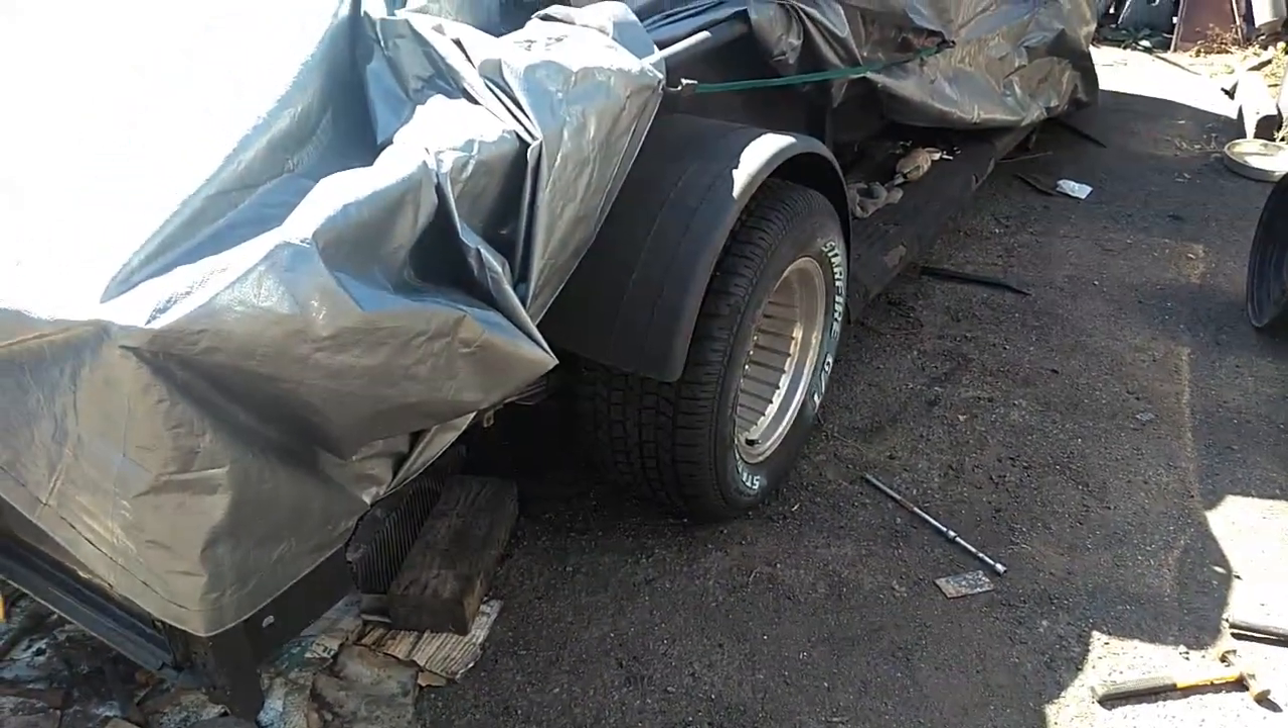I got enough room in here for the fender and suspension so I designed these fenders over these wheels so we got enough clearance there.